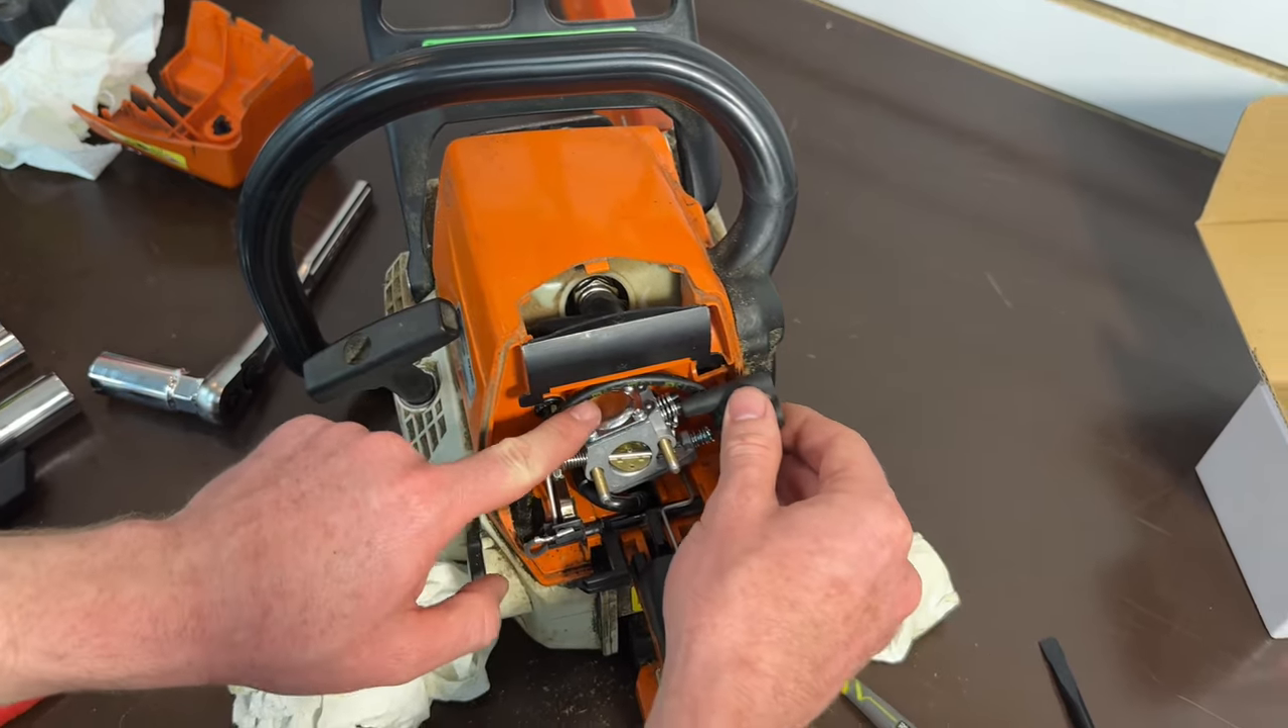All right all of our linkages are back carburetor's in.